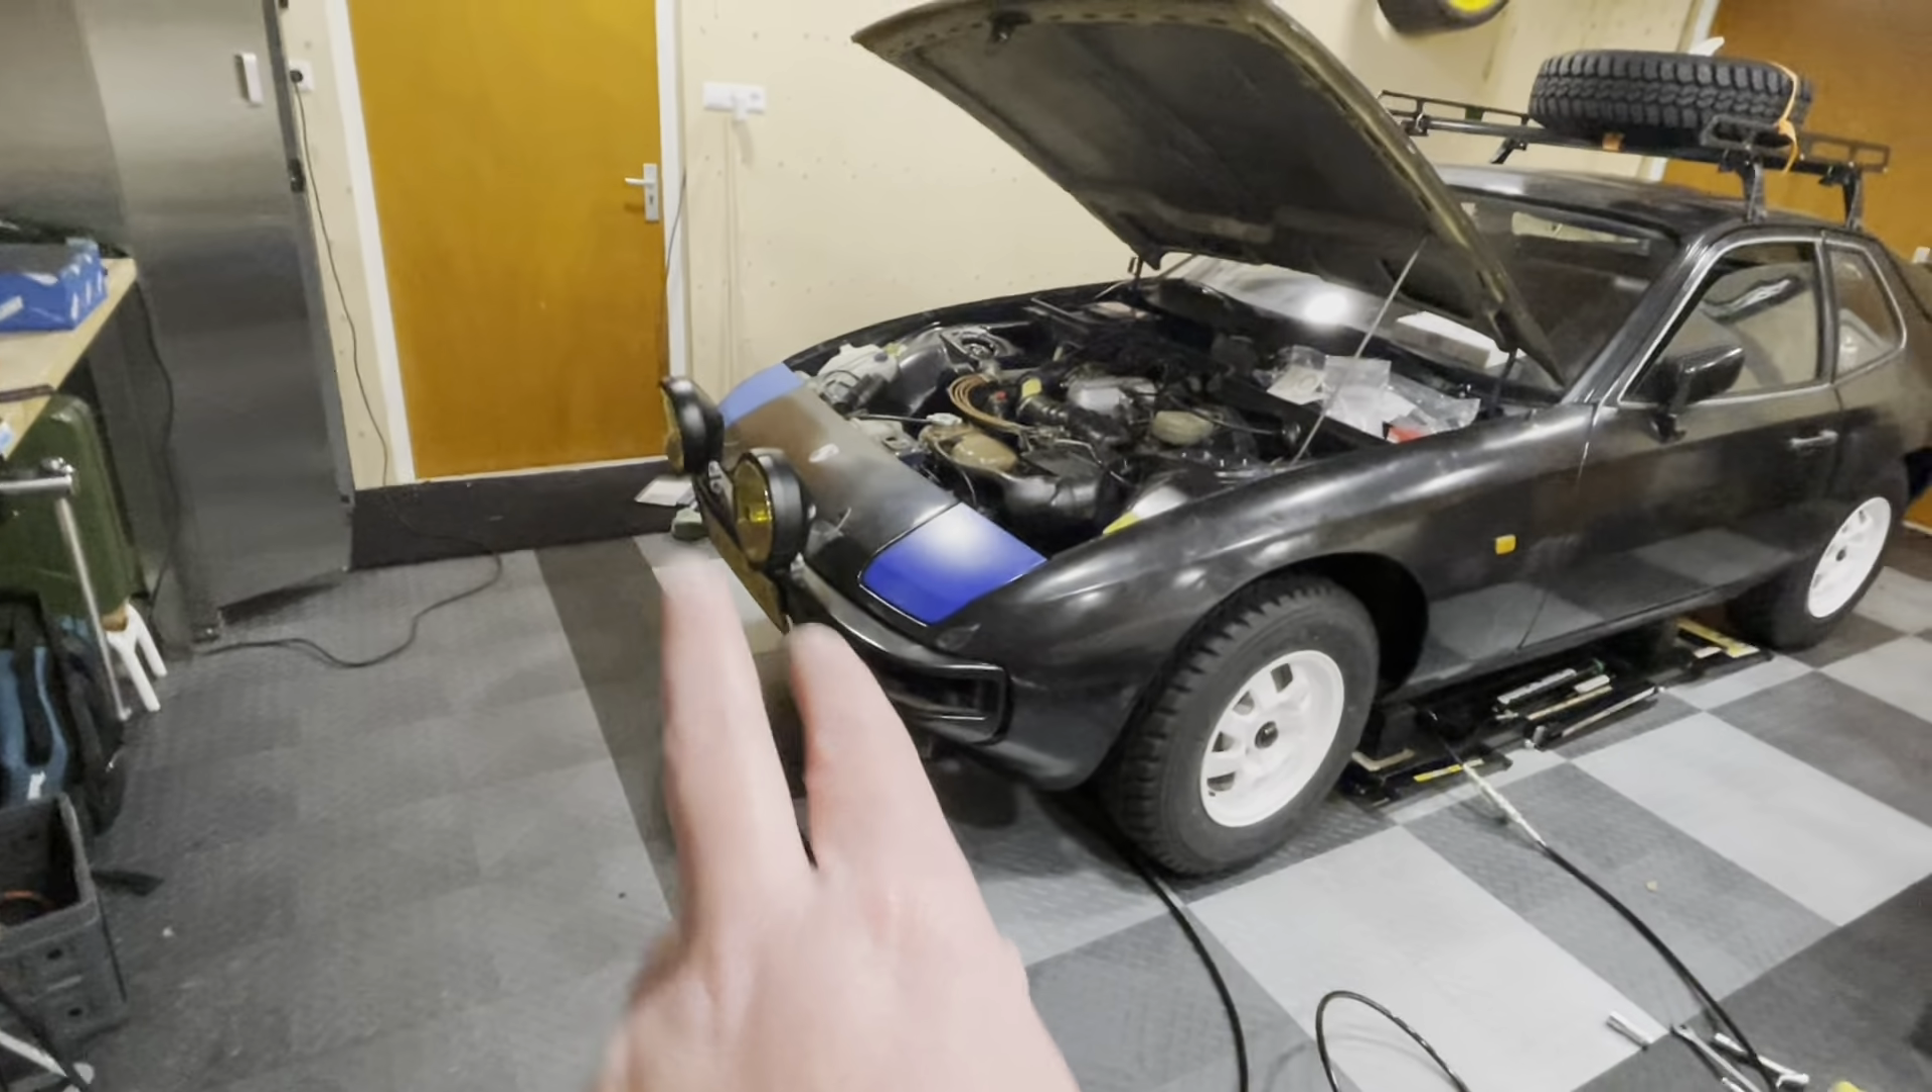As you can see on the front of the car I've got two fog lights mounted in the bumper.